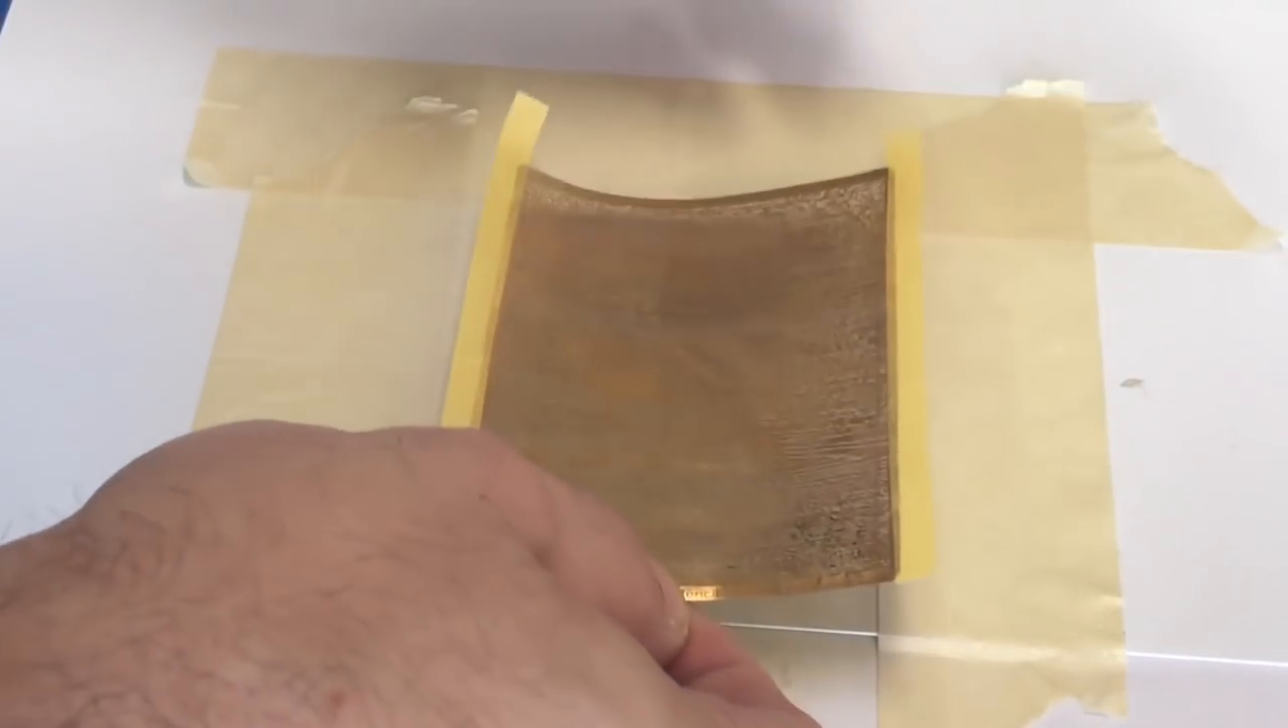And what I've done is I've put a layer of Tamiya tape on either side because there's a natural curl in the photo etch.